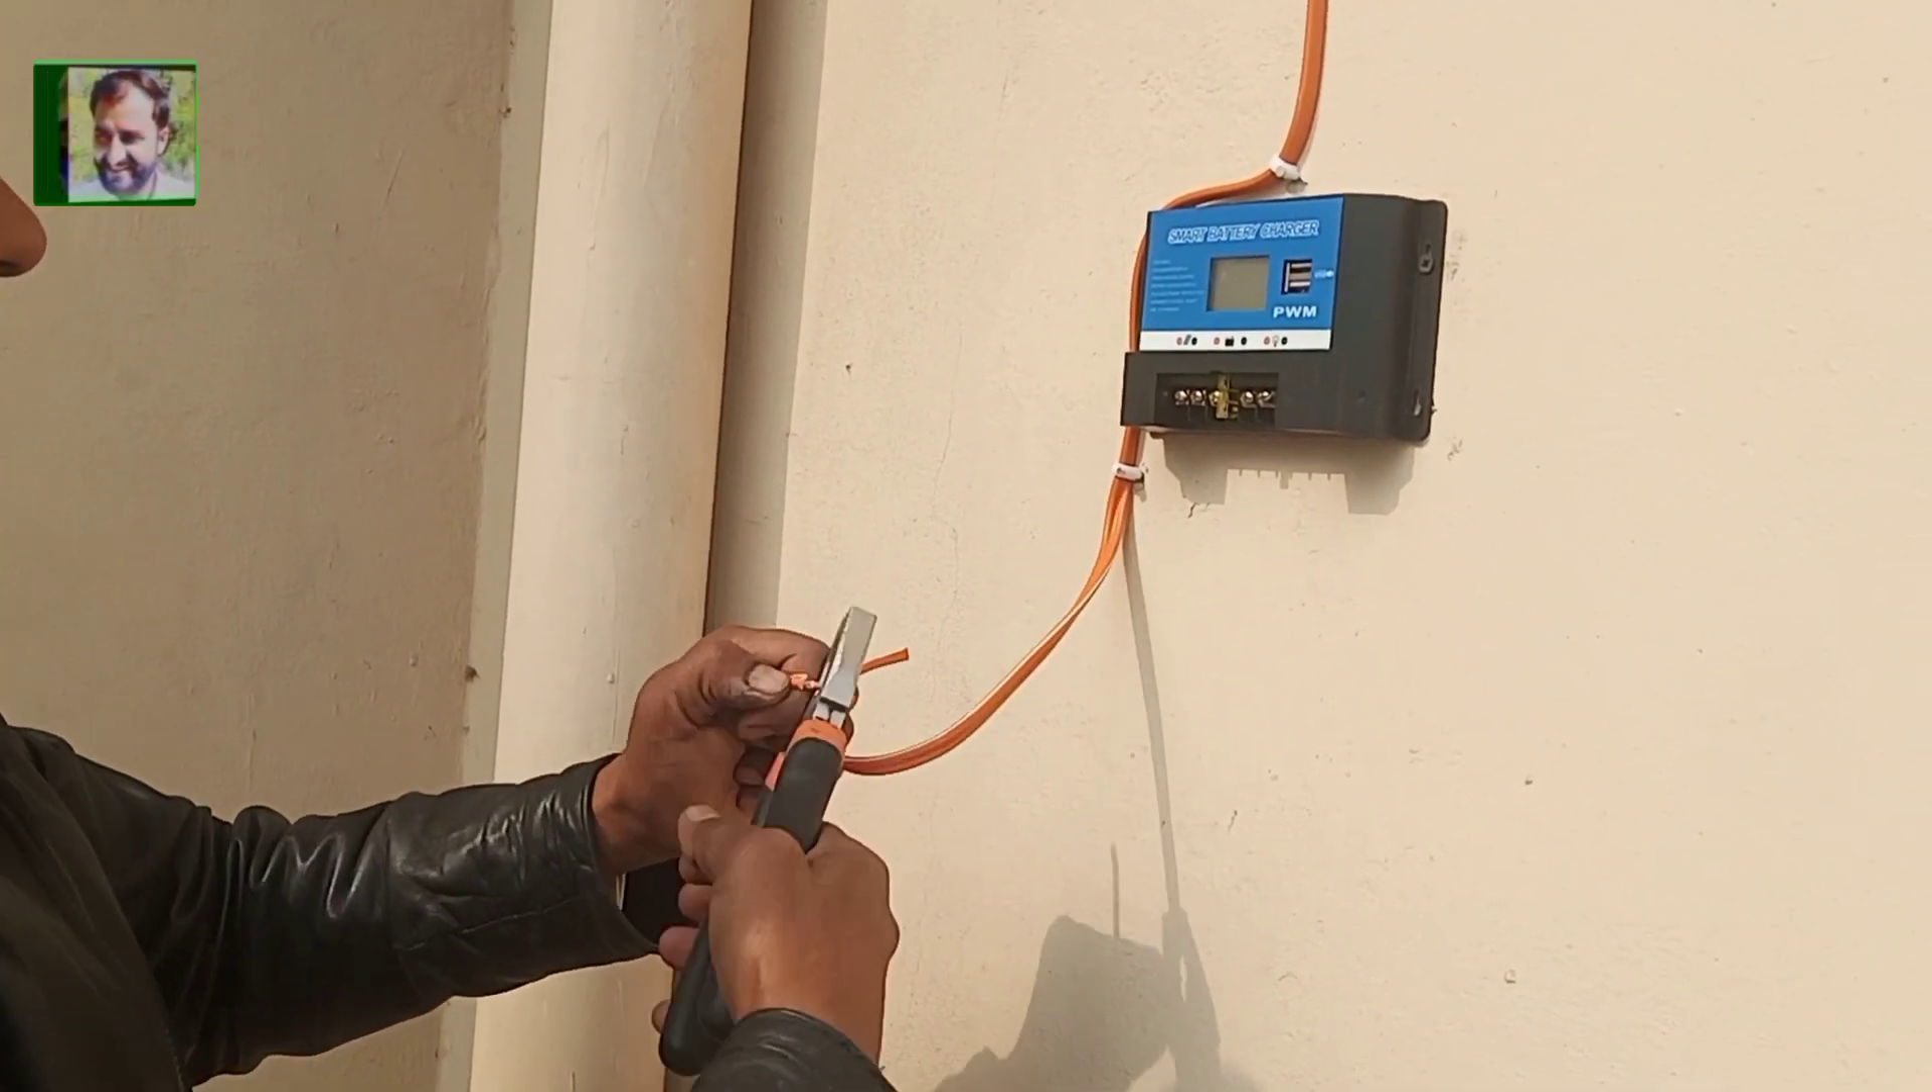یہ ہم نے 20 امپیر کا سولر کنٹرولر ہے وہ فکس کر دی ہے۔